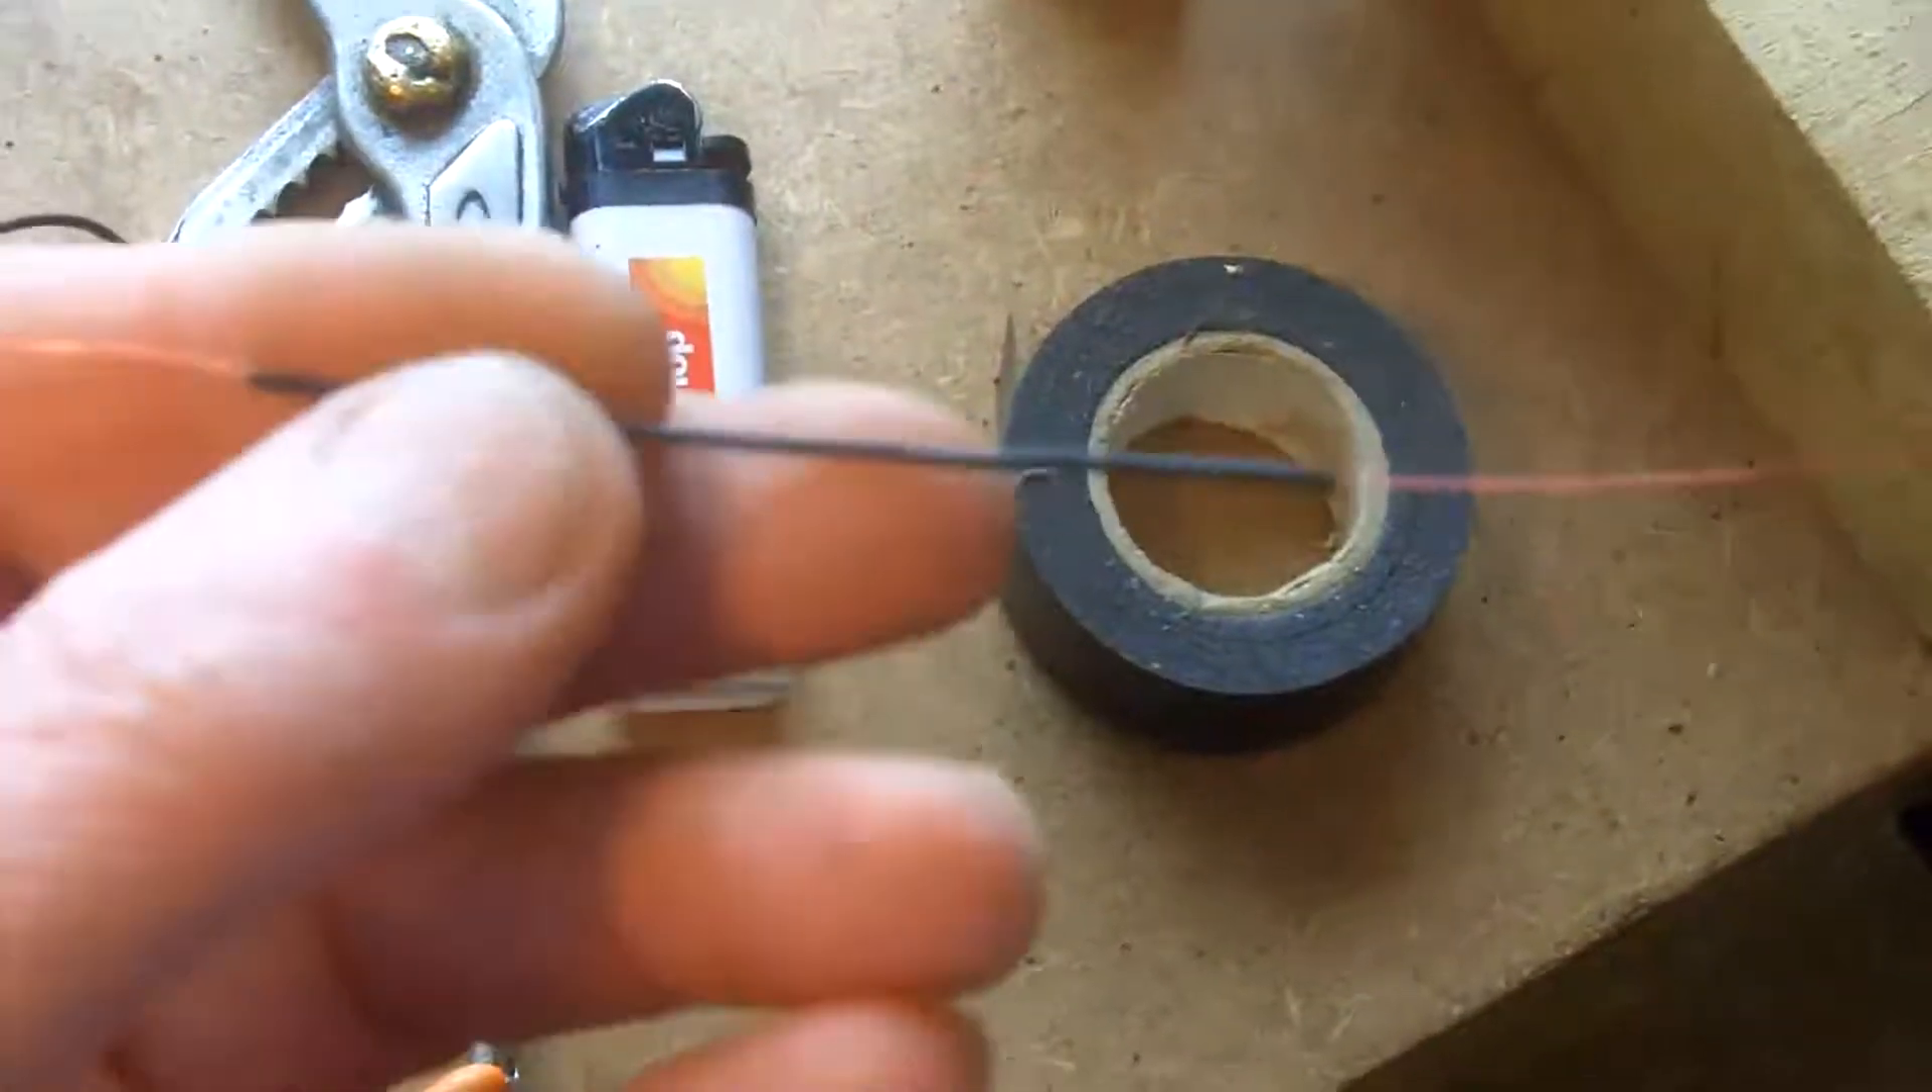And this is a little bit of sleeving which I've started on the wire, and that'll be used where the wire crosses from one pole to the other, or from one coil to the other.